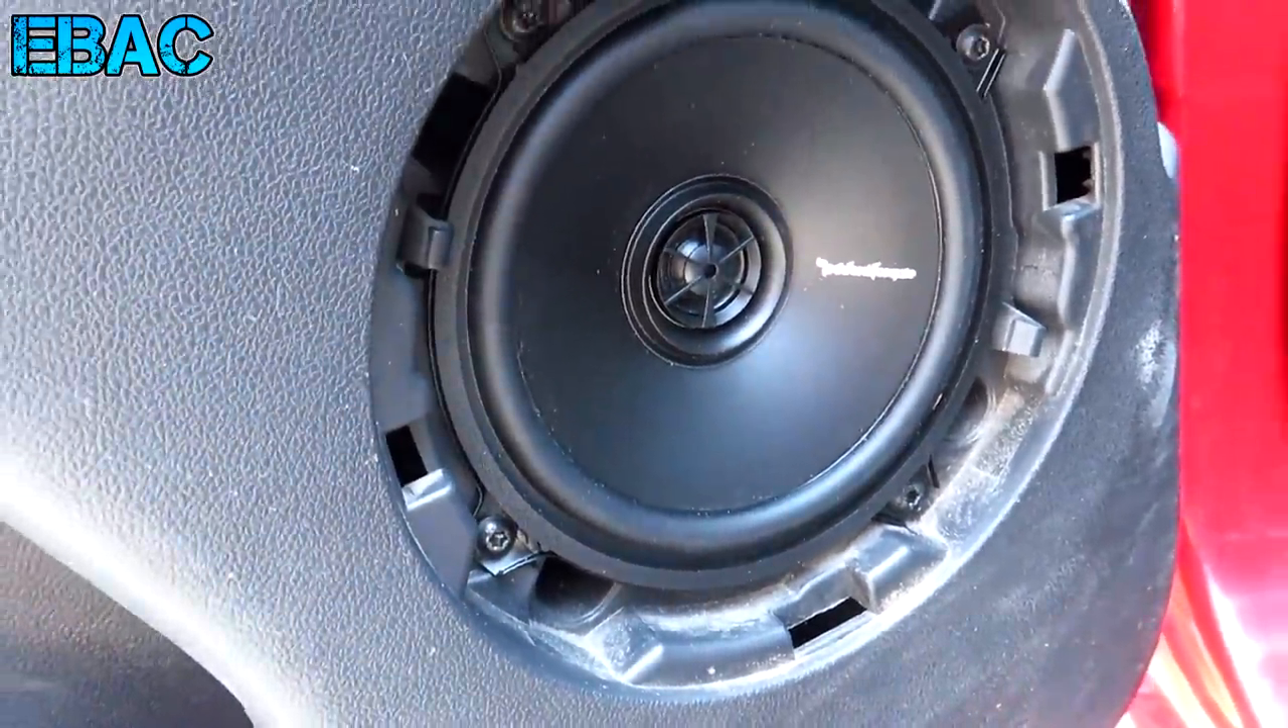Y bien amigos, ahí ya quedó la bocina instalada.